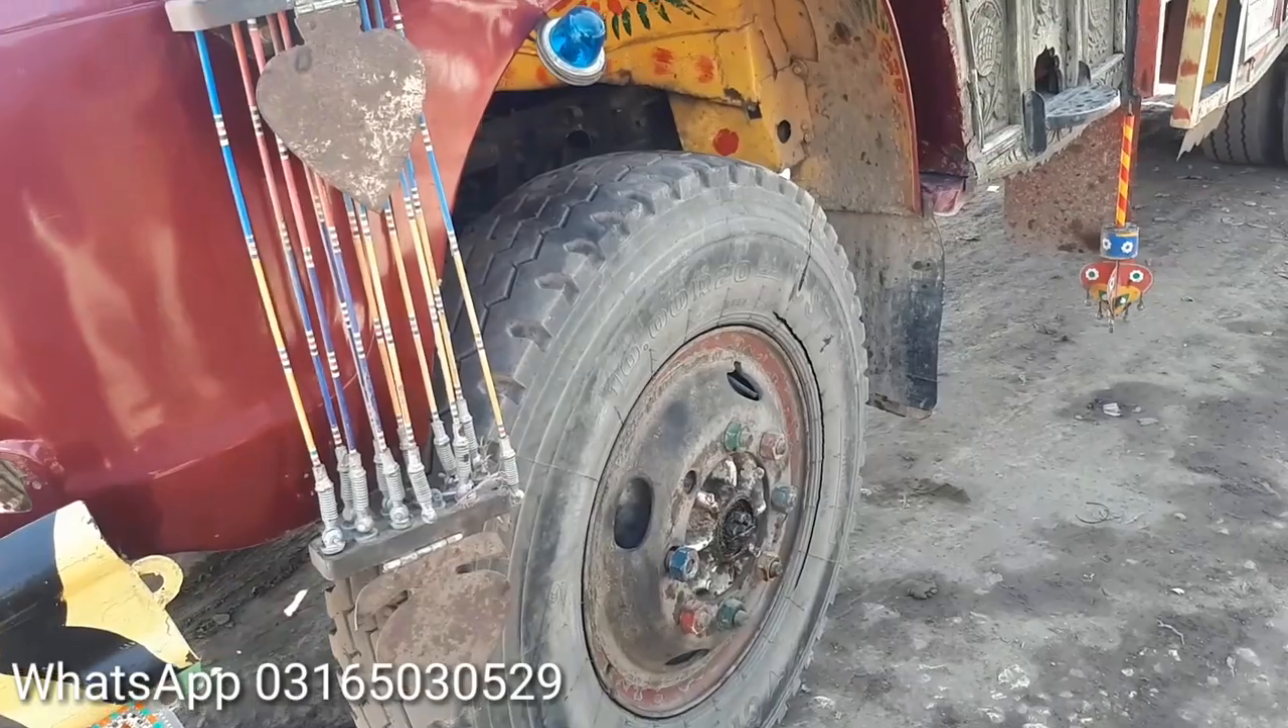ہم نے تو ماشاءاللہ الحمدللہ یہ ویل فٹنگ ہو چکا ہے۔